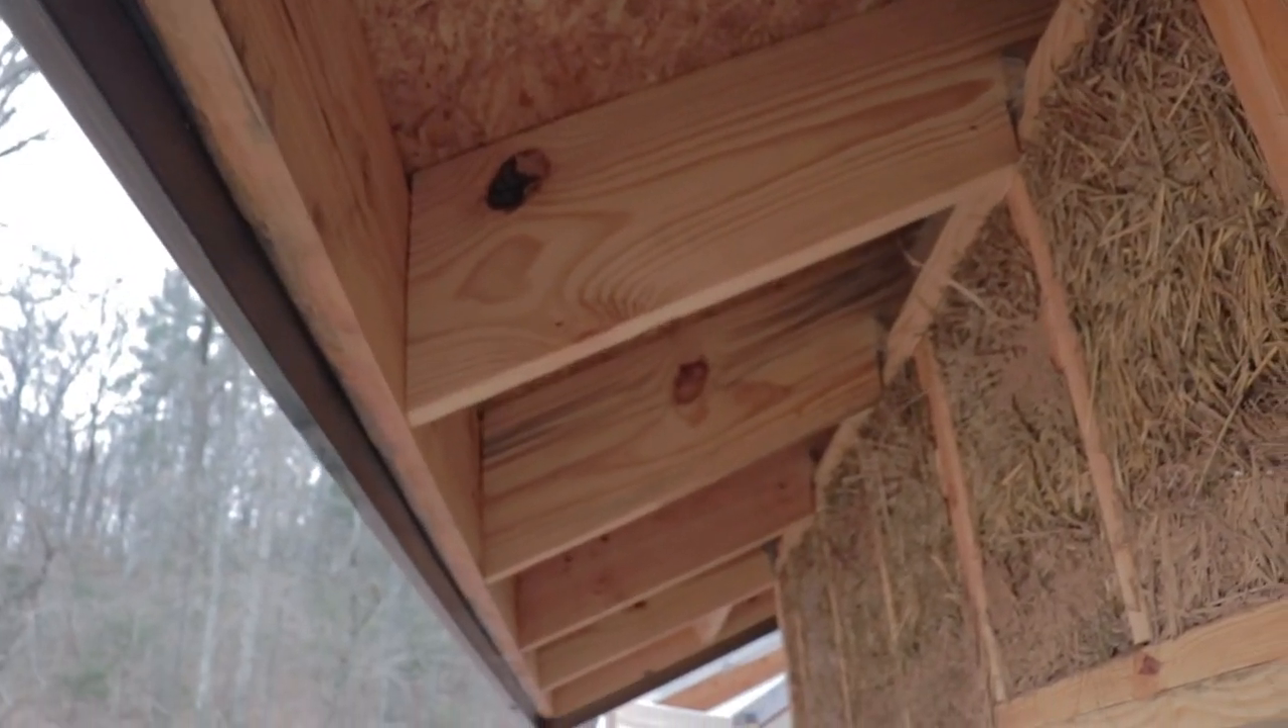And underneath here is still unfinished. I have not installed the soffits yet.